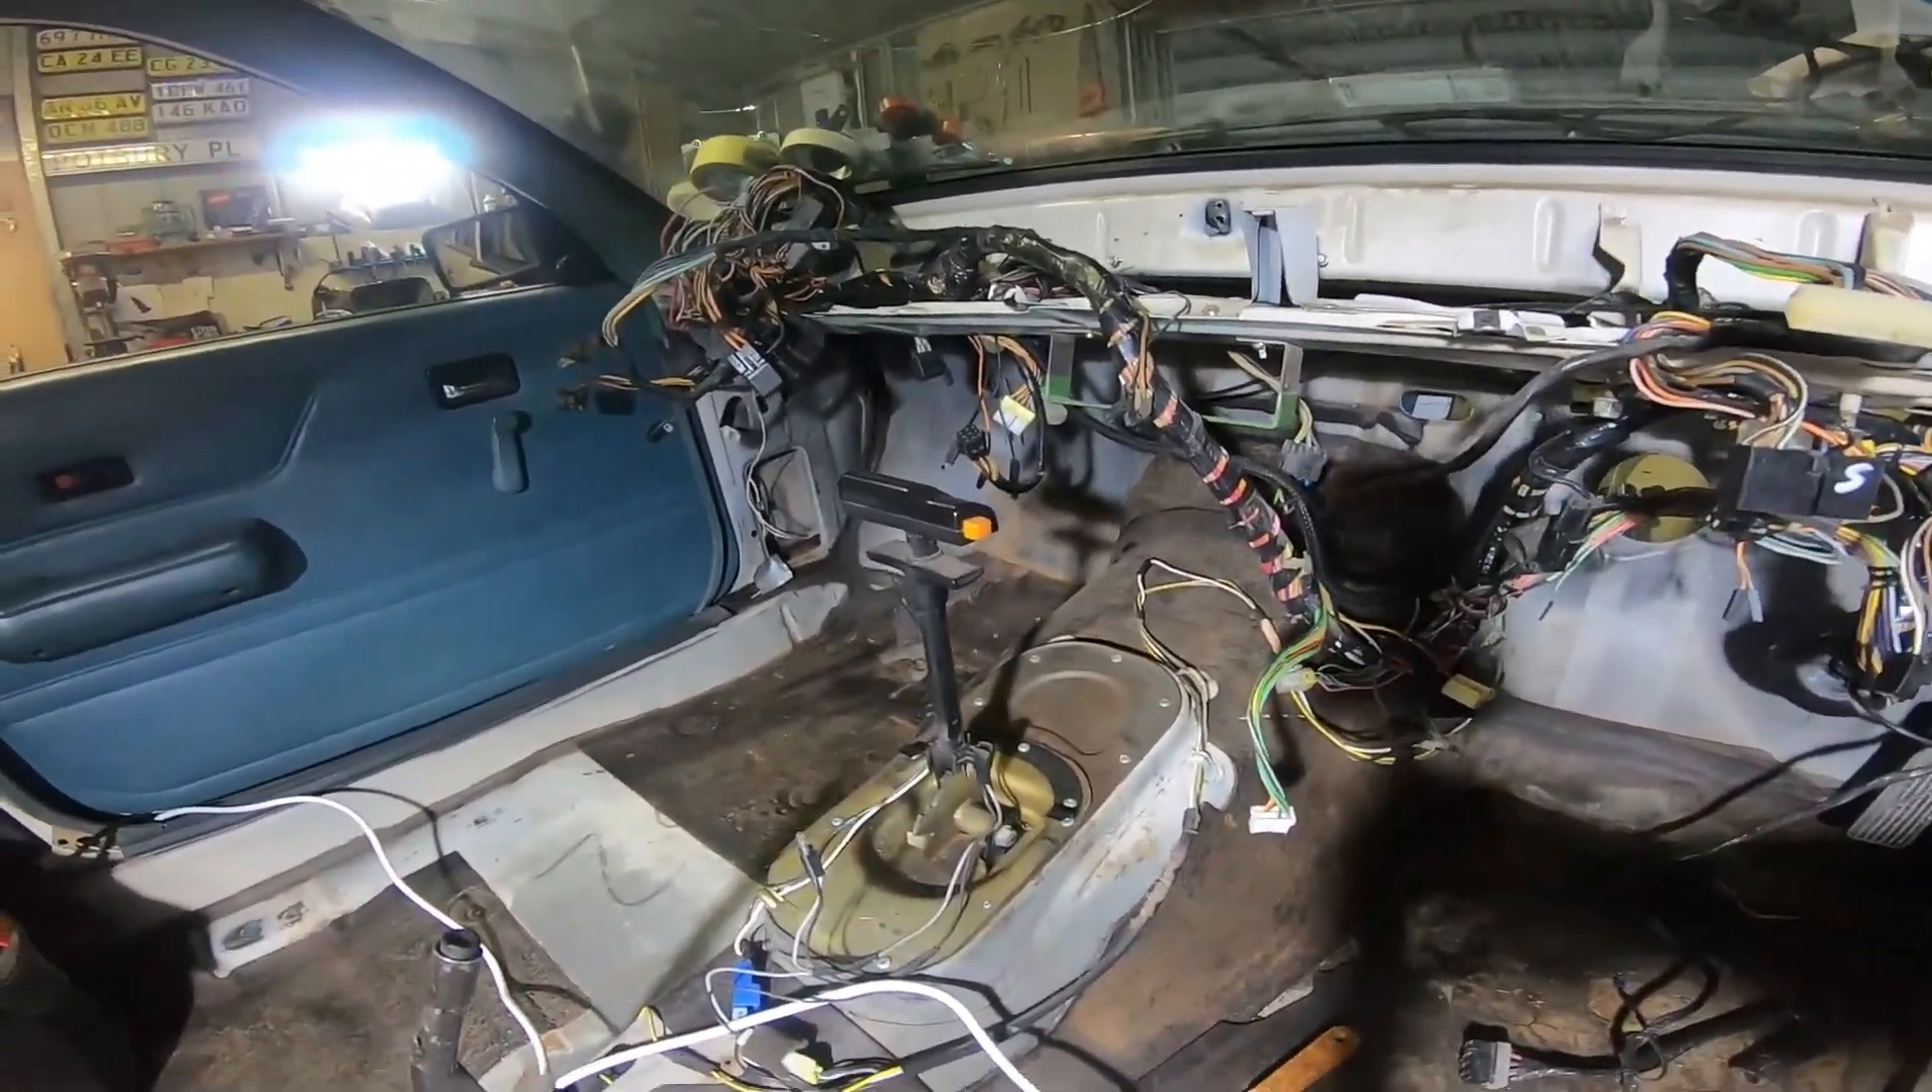I've got all the interior stripped out now.